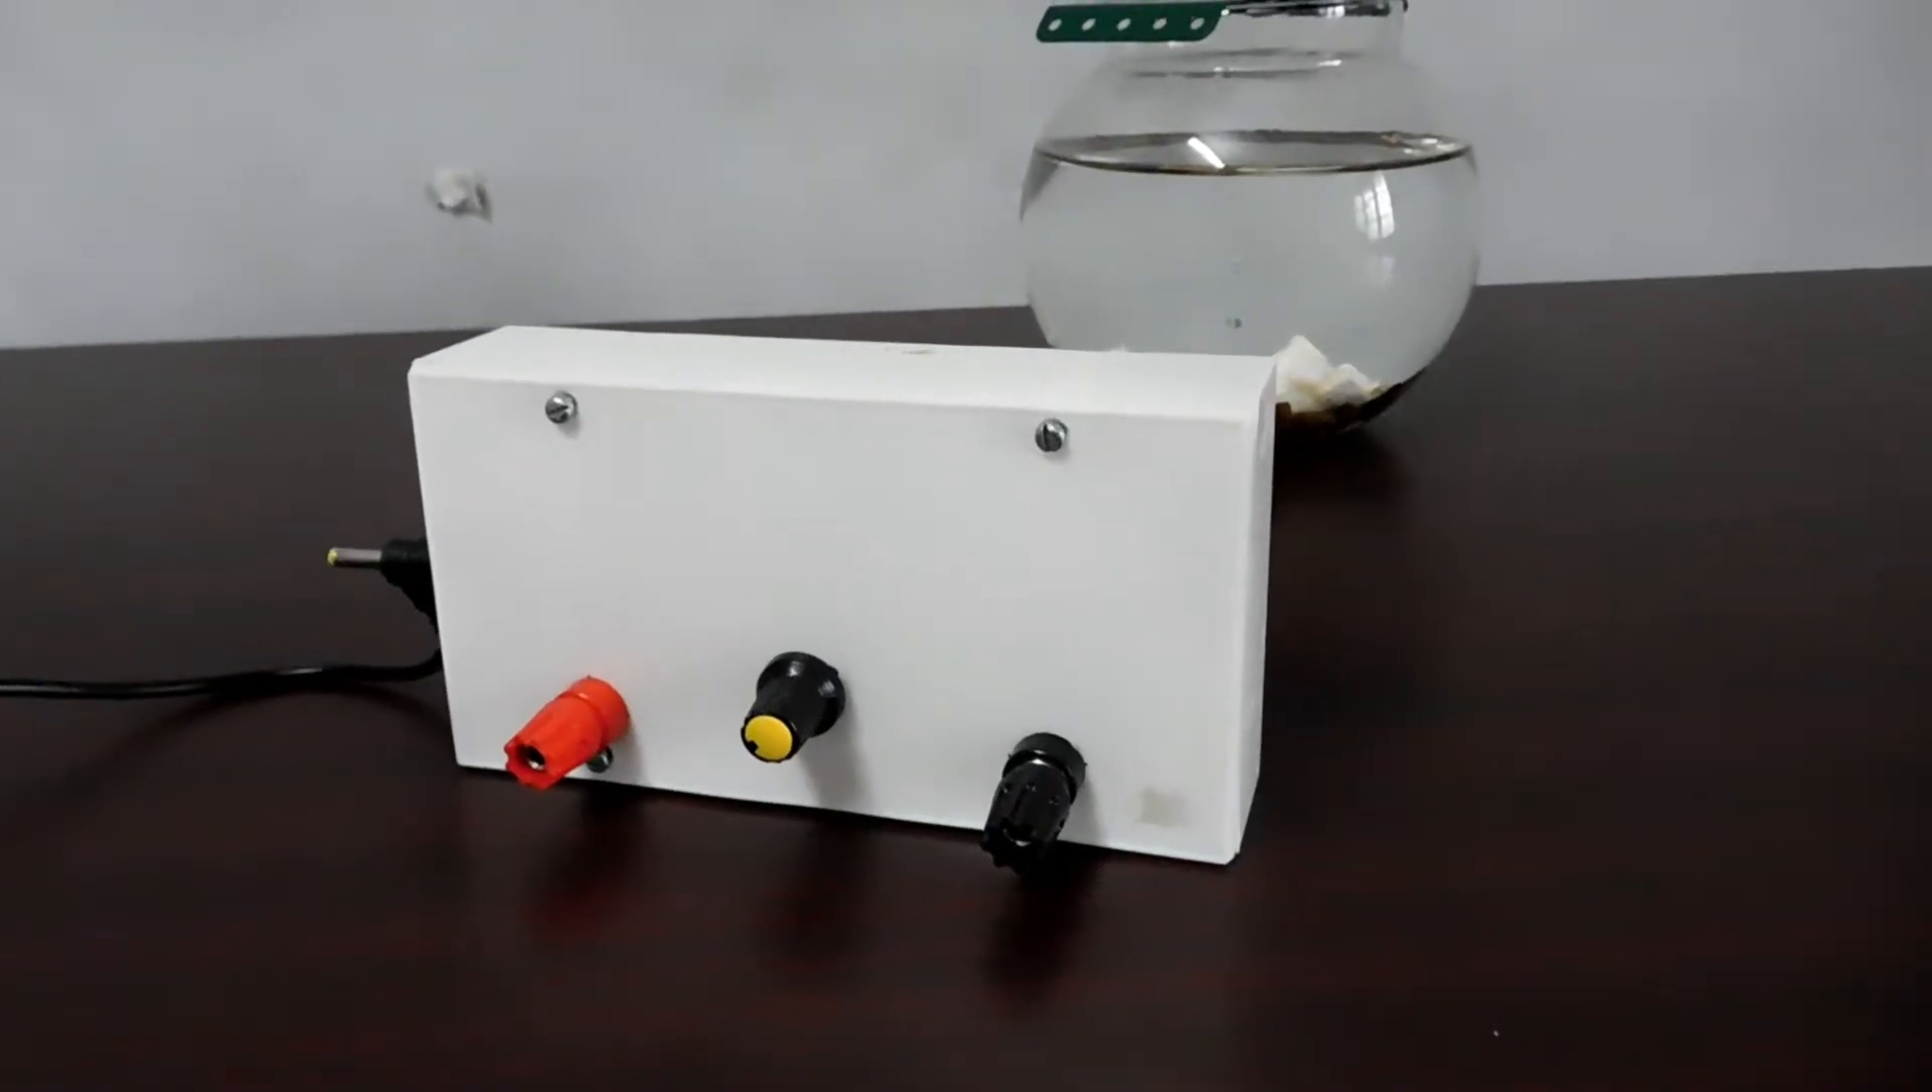Now I screwed the case and the project was complete.